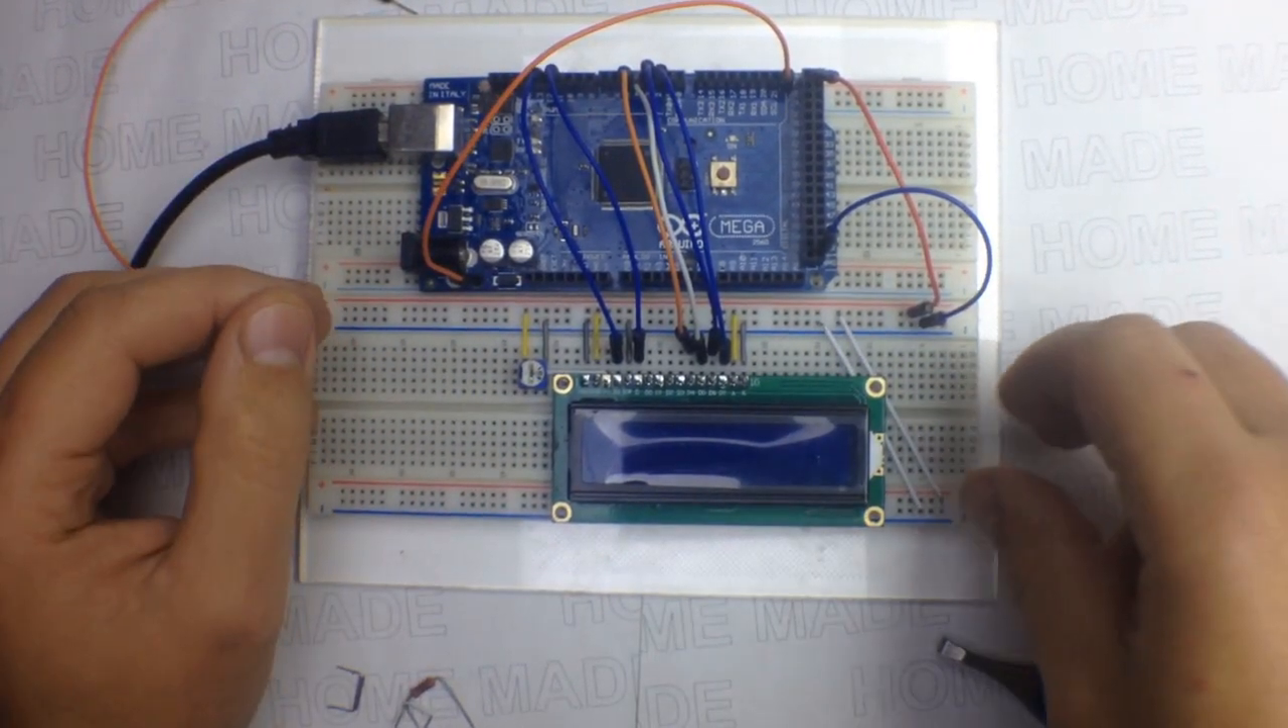Схема у нас здесь уже собрана, подключен дисплей.